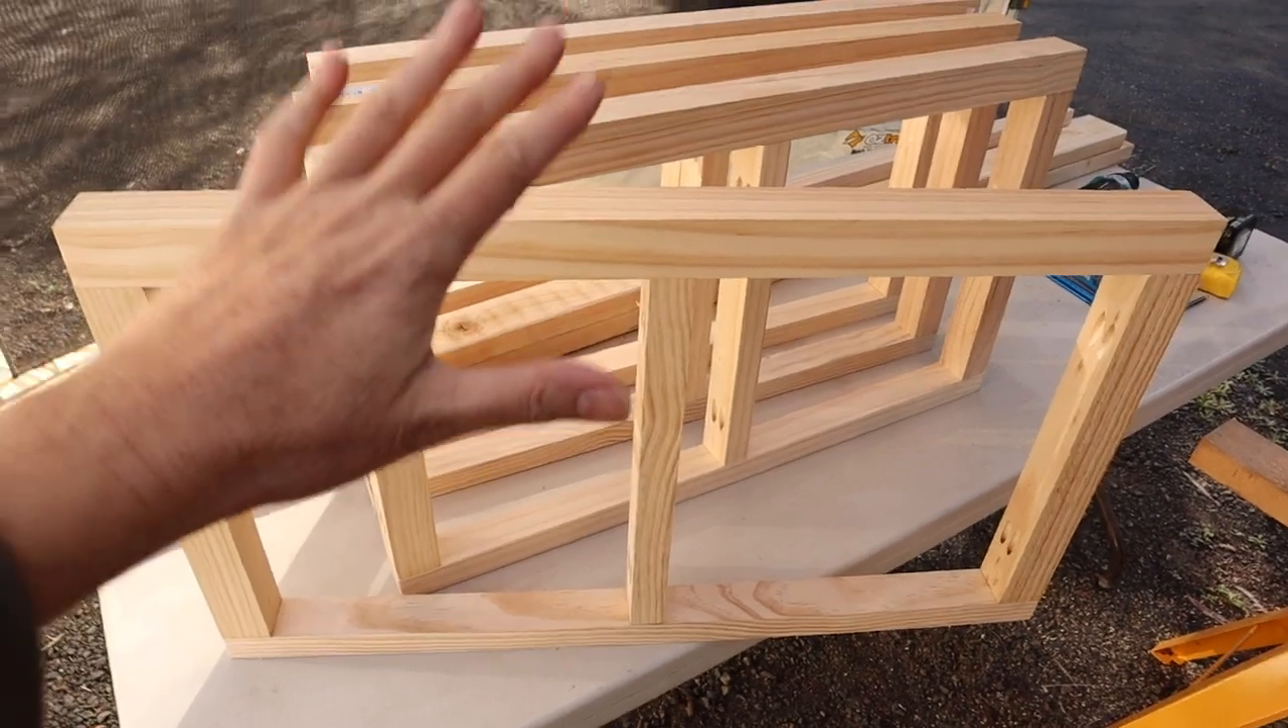As you can see I ended up putting another piece in the middle just to give it a little bit extra bracing and support.